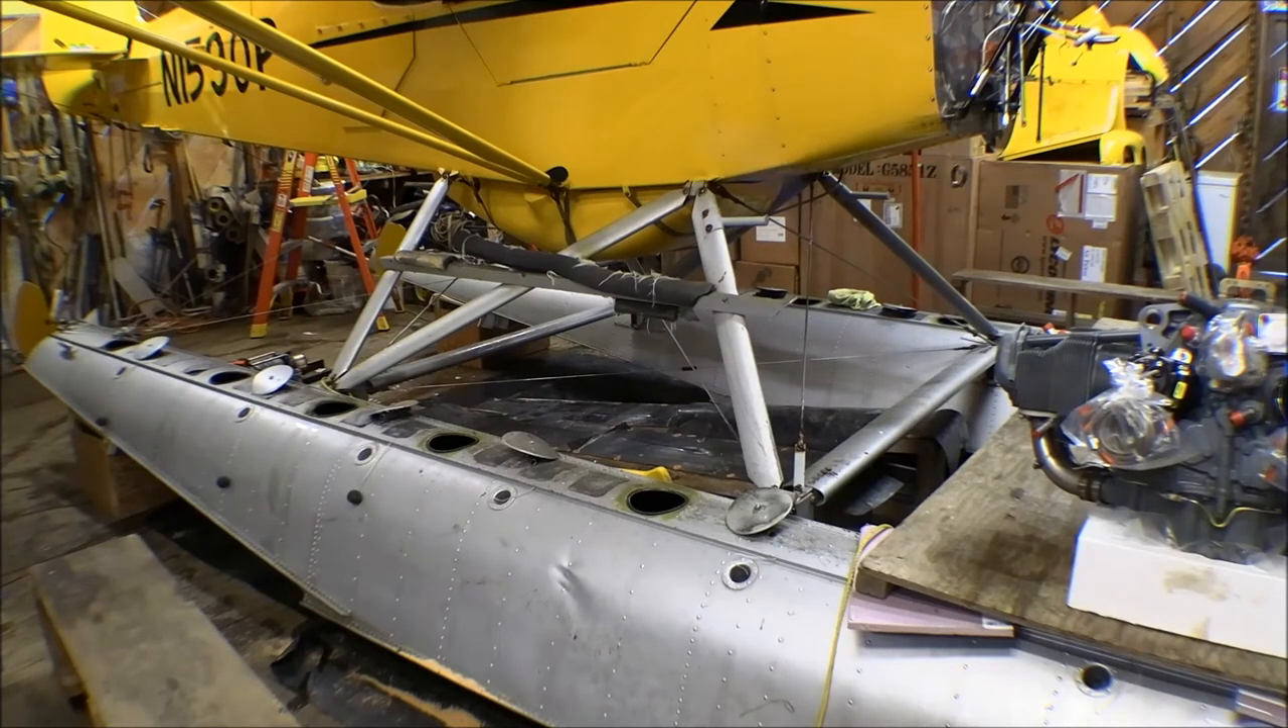So I pulled the hatch covers off of the floats and it's pretty much what I expected in there.